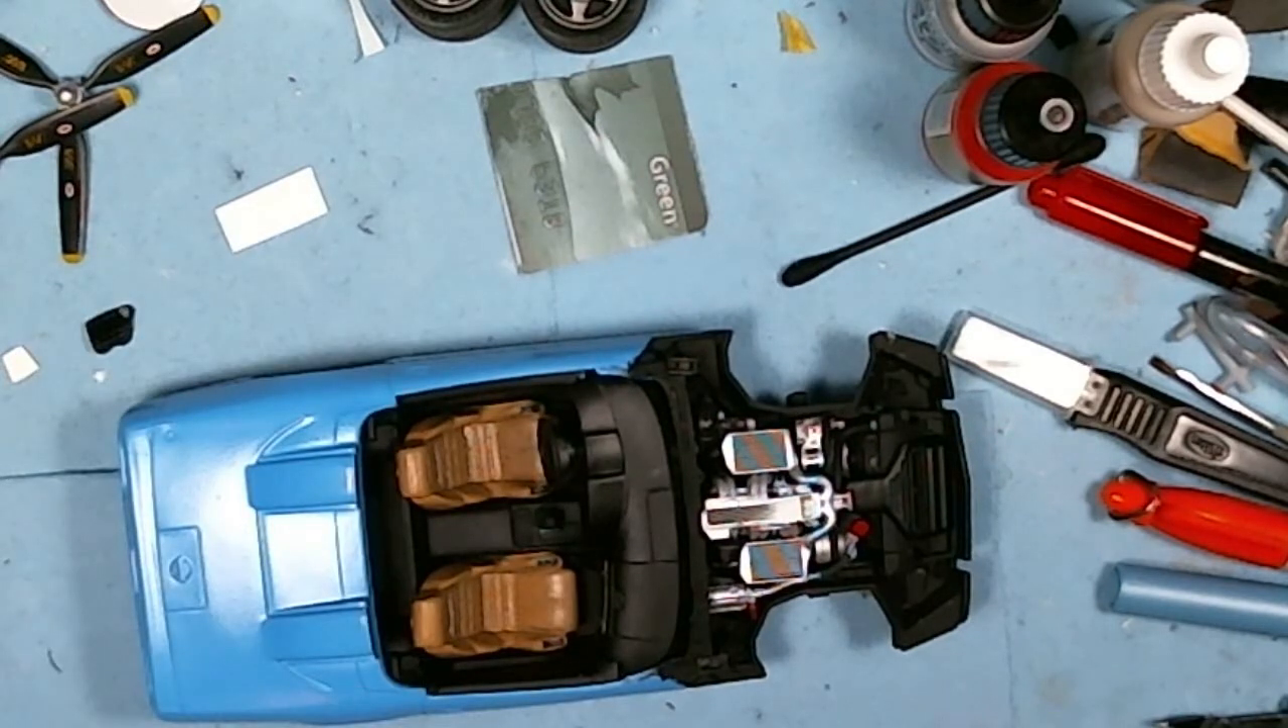So as you can see I got the interior and the chassis installed I also have the engine installed.